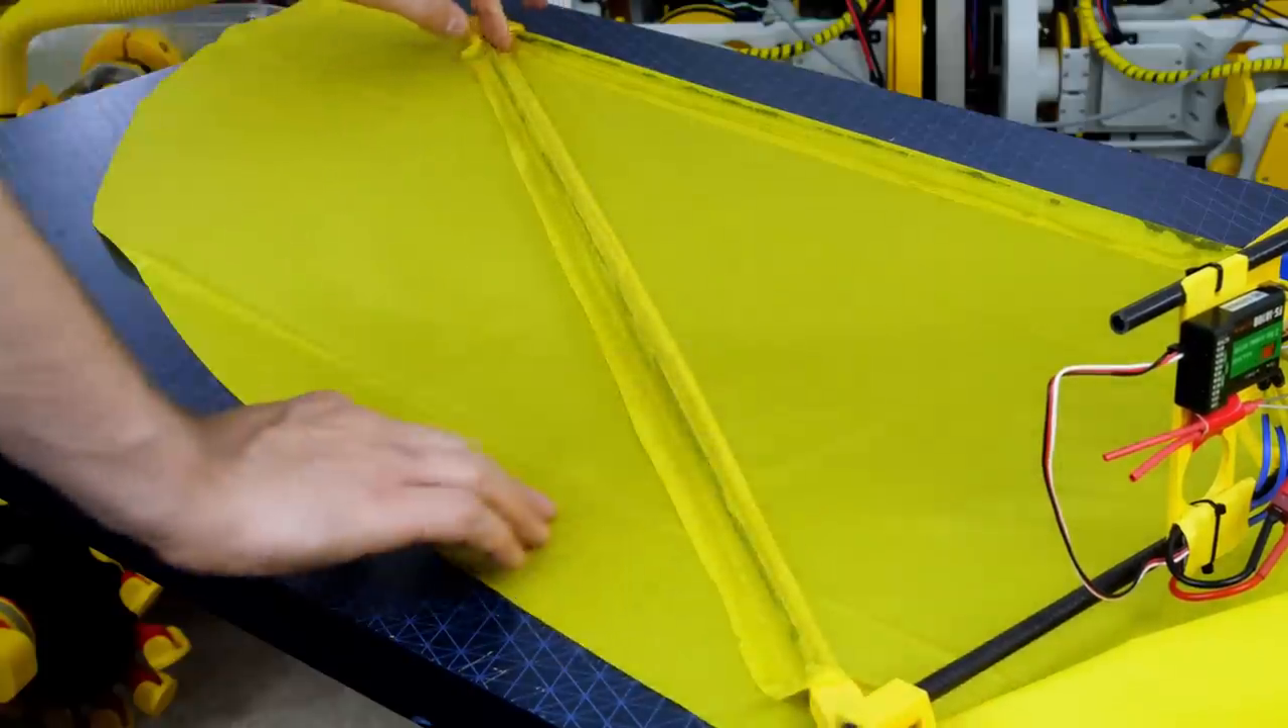I've just used a spare piece of fabric which I just cut into a strip and I stuck that down so that should adhere to the carbon fibre again and to the main wing fabric.